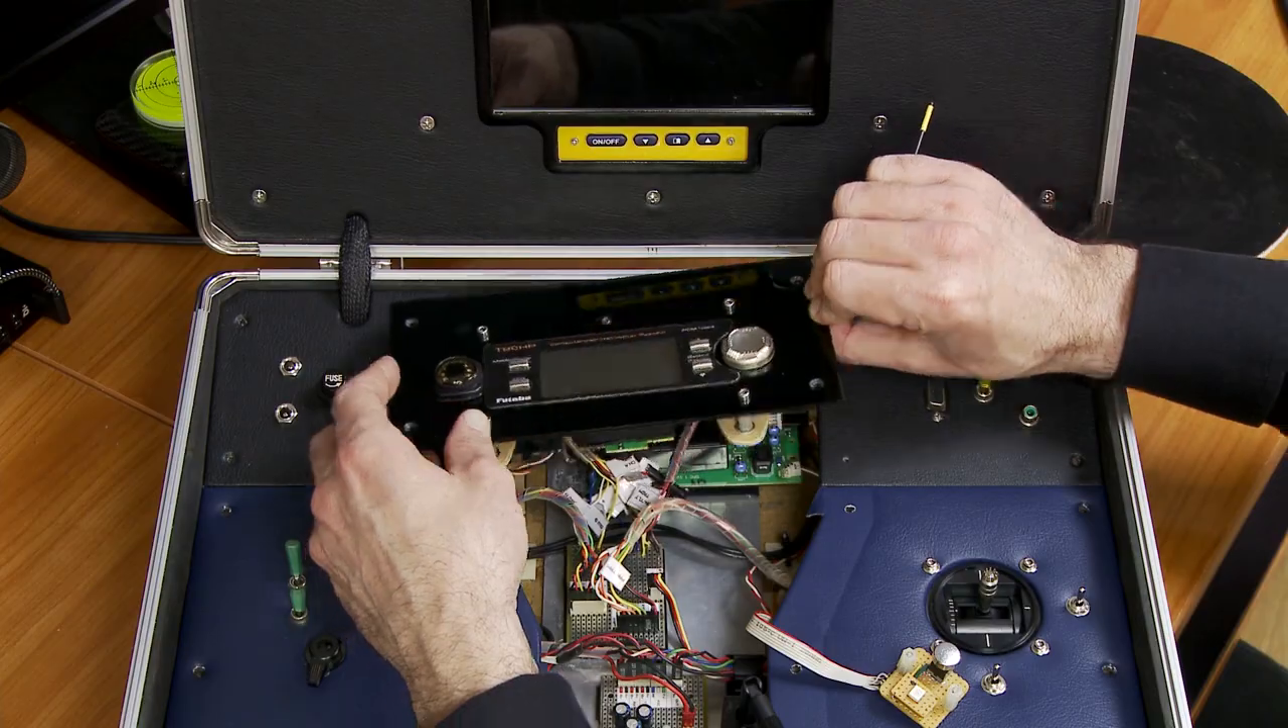I've removed this panel so we can have a look underneath here.